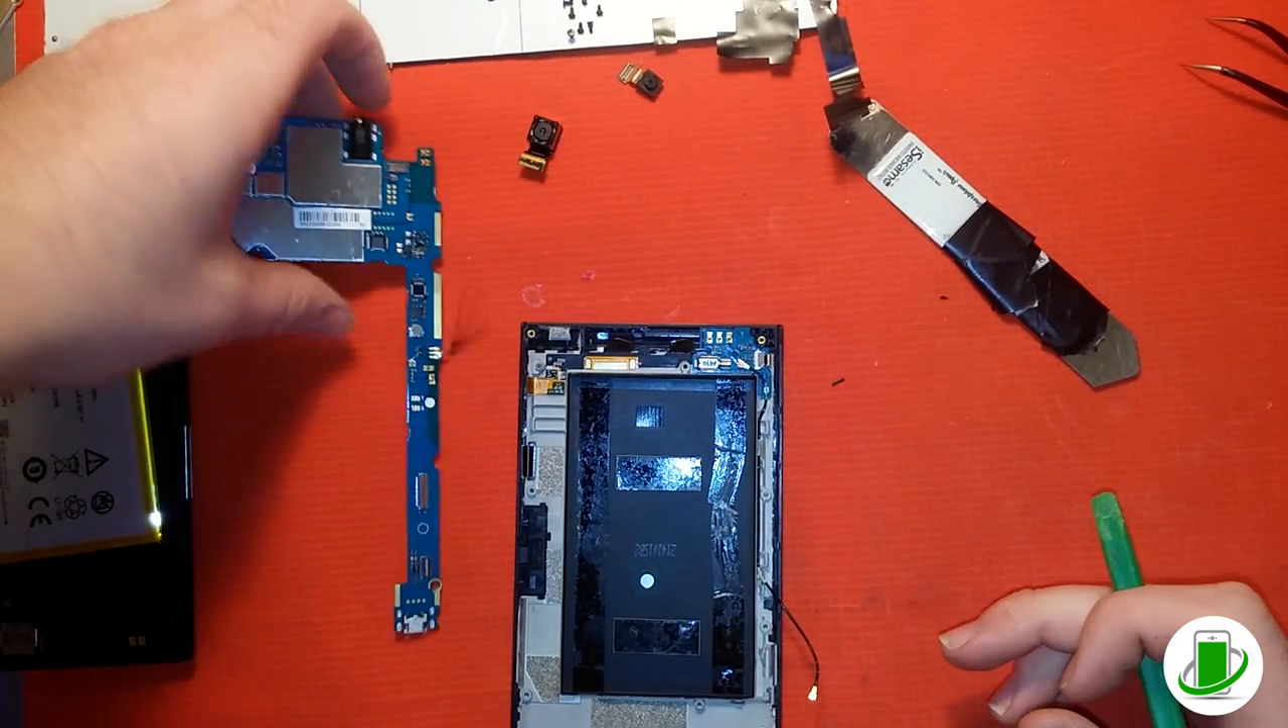Logic board is released took us a little bit of time there but we you know want to make sure we didn't break something.